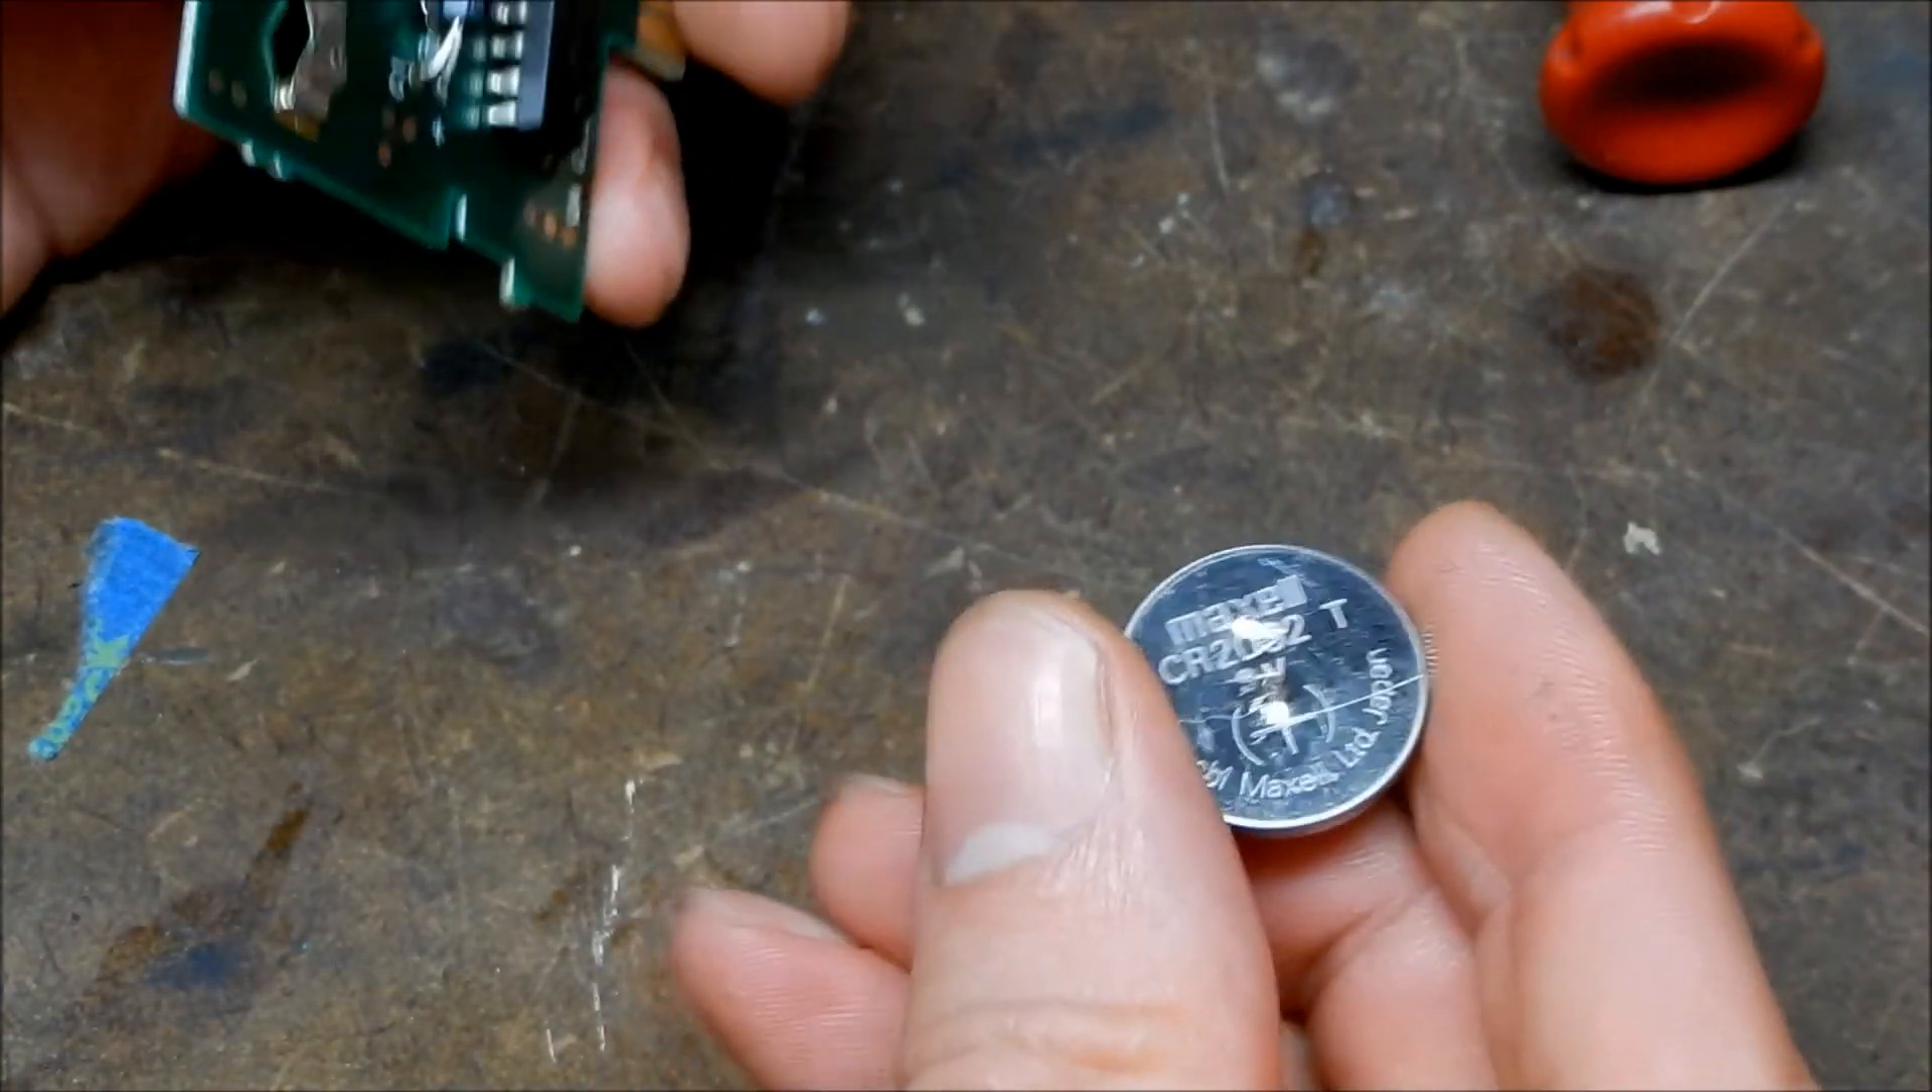The button battery has been removed.